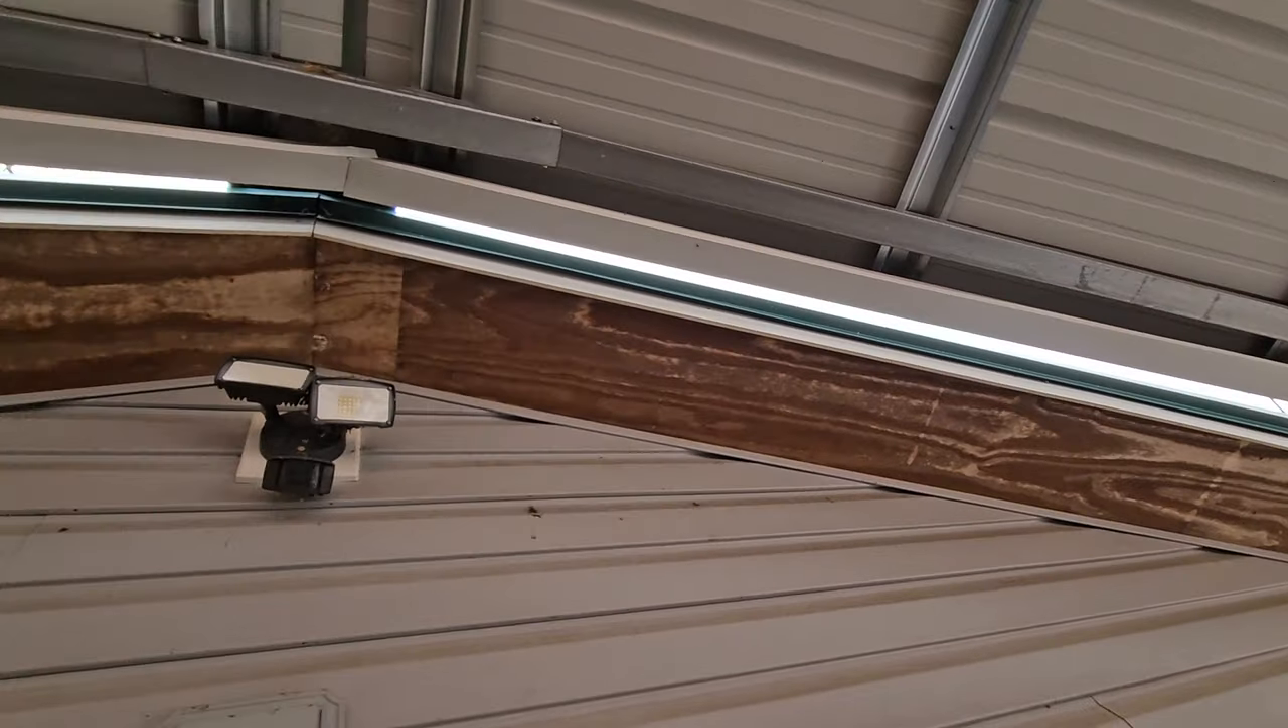This carport goes right up to the shop that i built but there is that little gap.